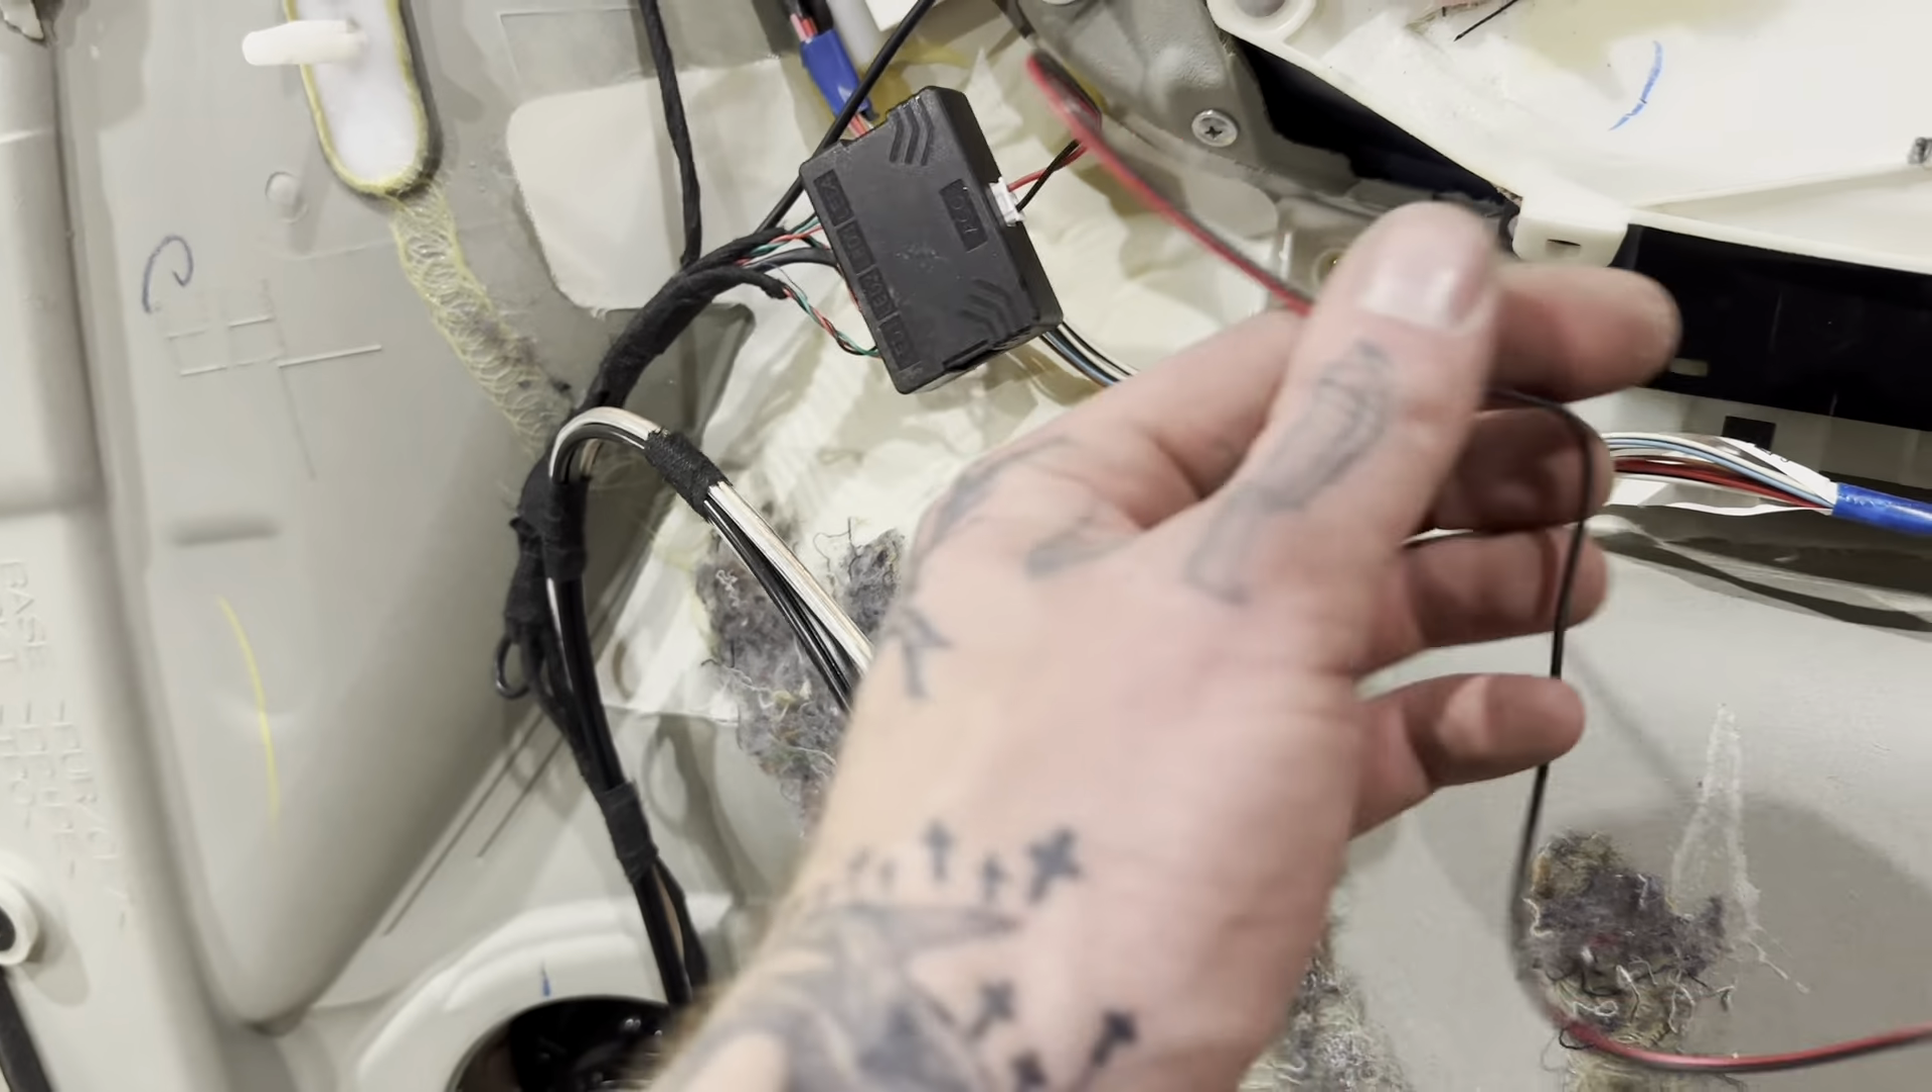This box i haven't mounted yet.